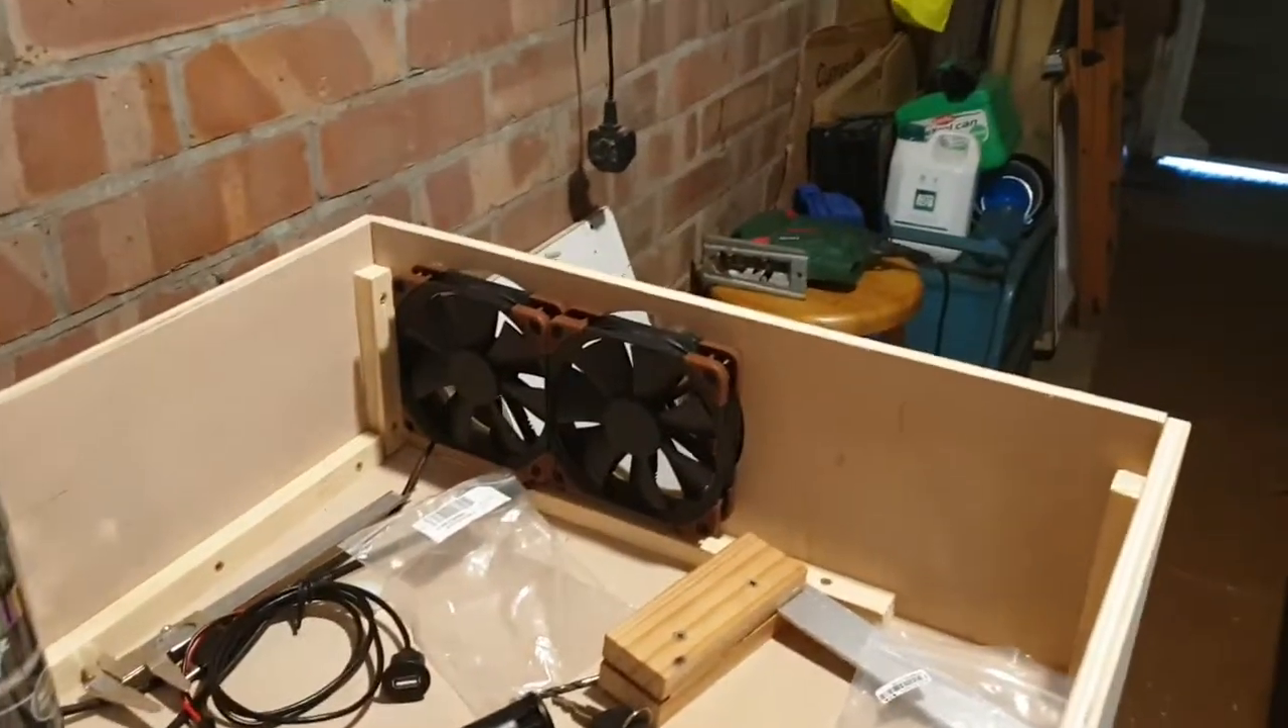So, as you can see, I've got the fans sort of offered up there.